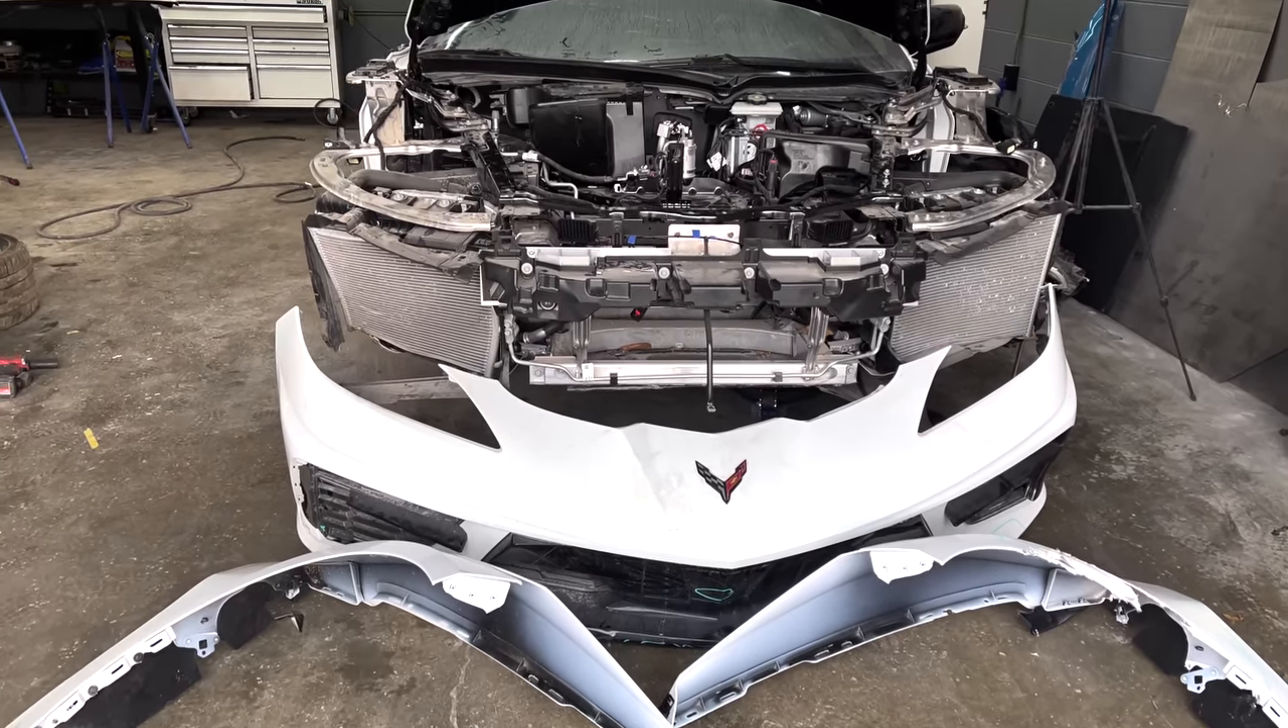We got the entire front end all taken apart.